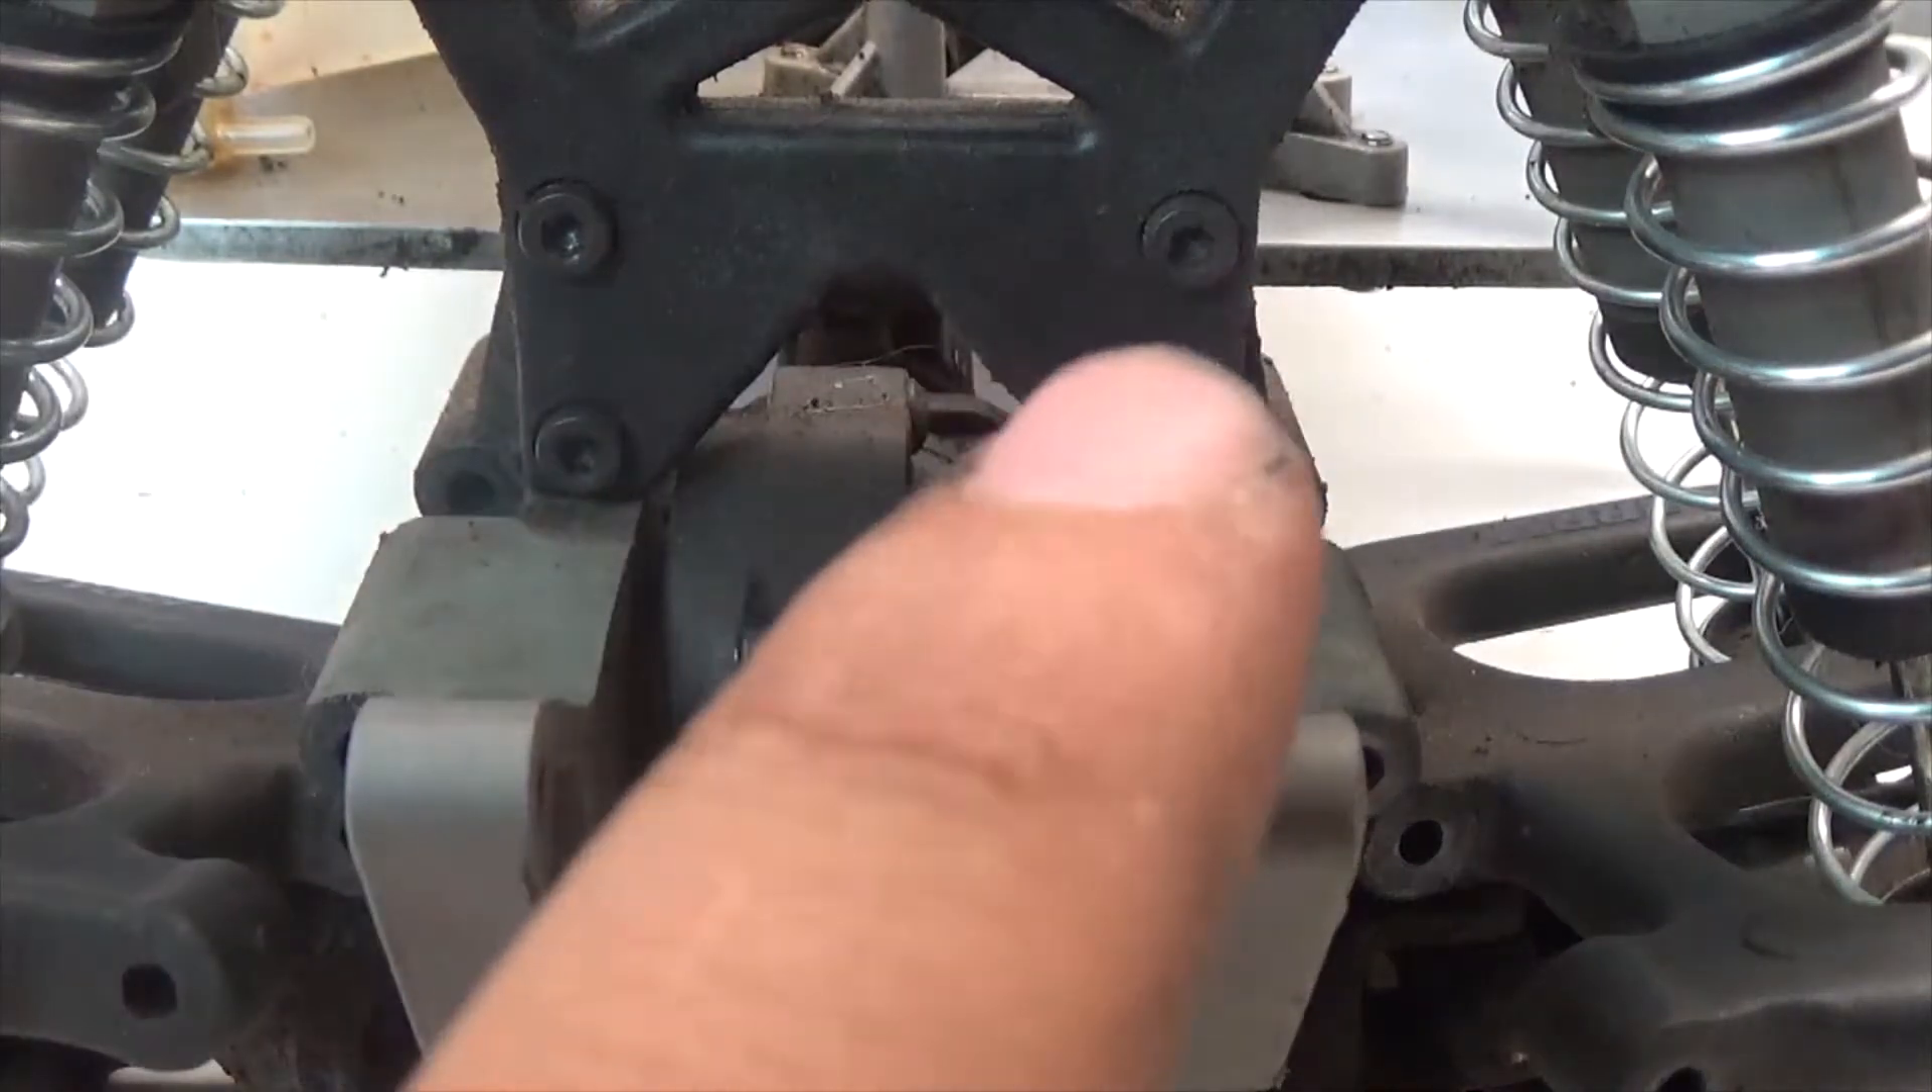With the arms removed all that's left to do to remove the suspension is to remove the four screws that hold the shock tower in place.